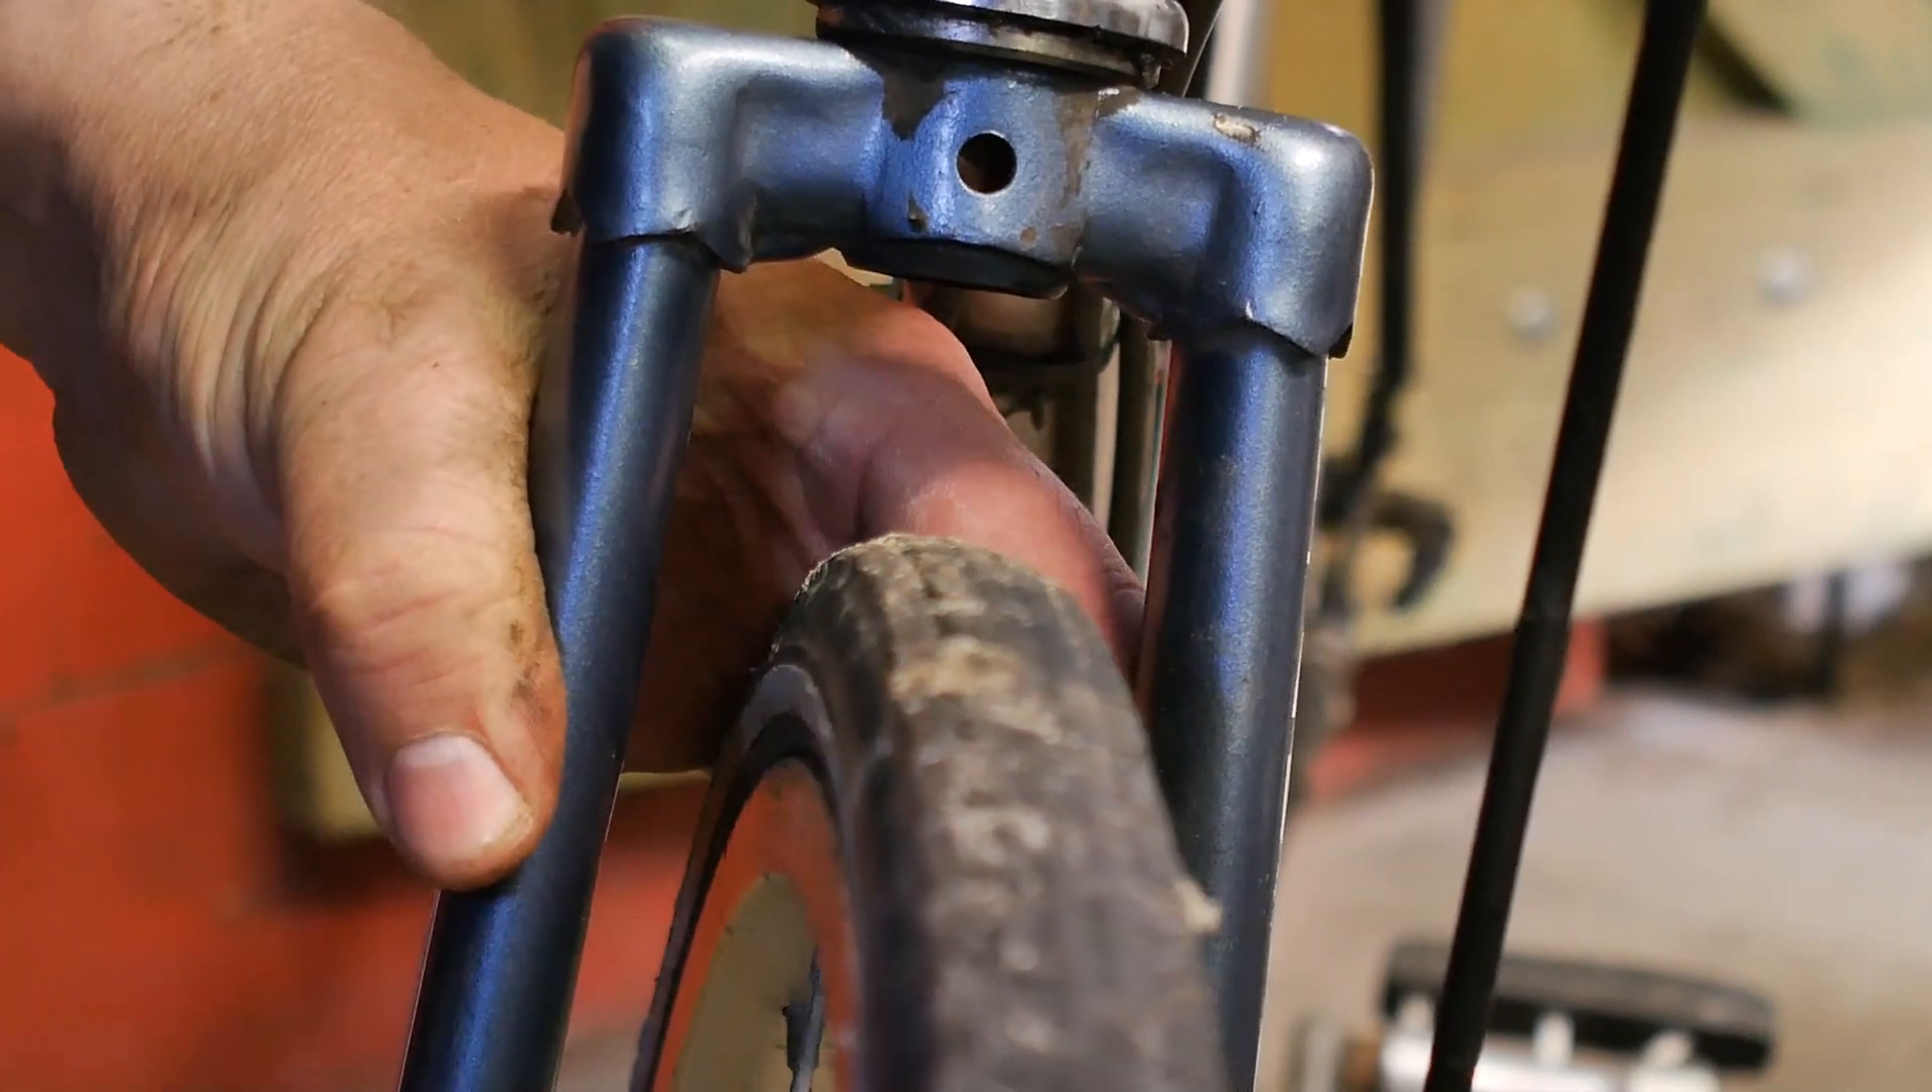I just noticed that the wheel is not nicely in the middle of the fork.